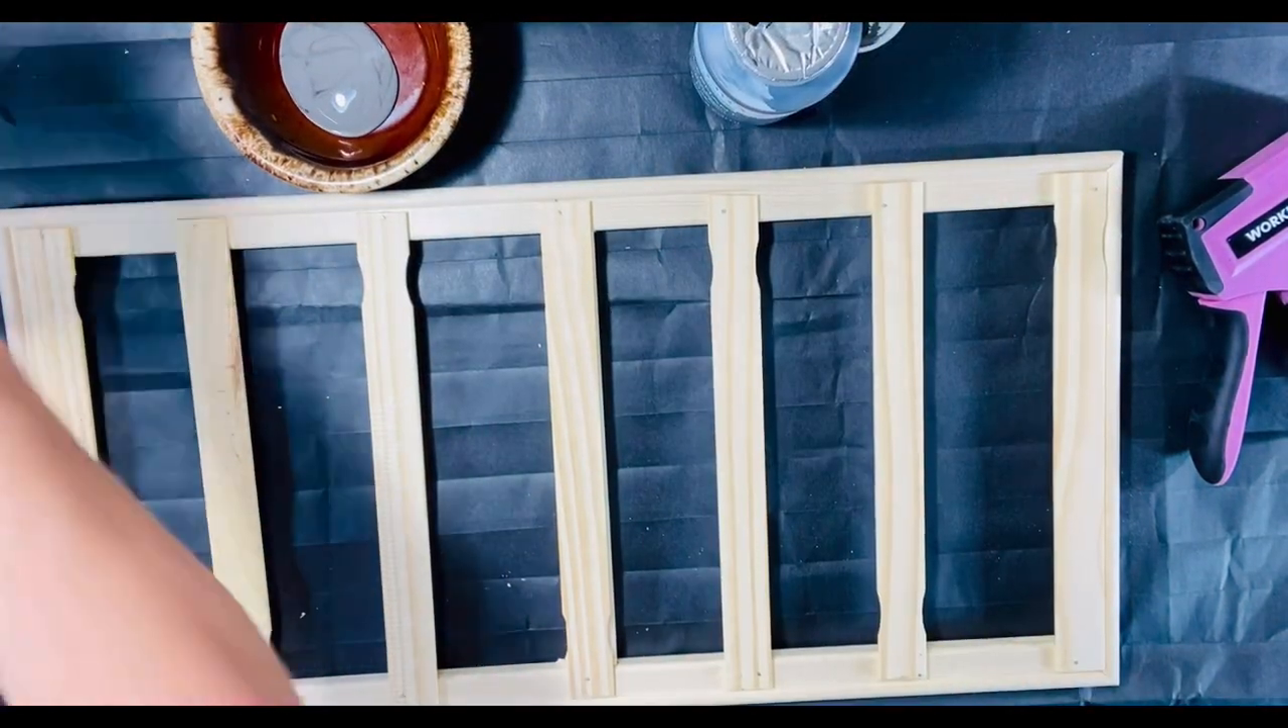Now, once I've gotten my slats together, my little frame here is ready to go.